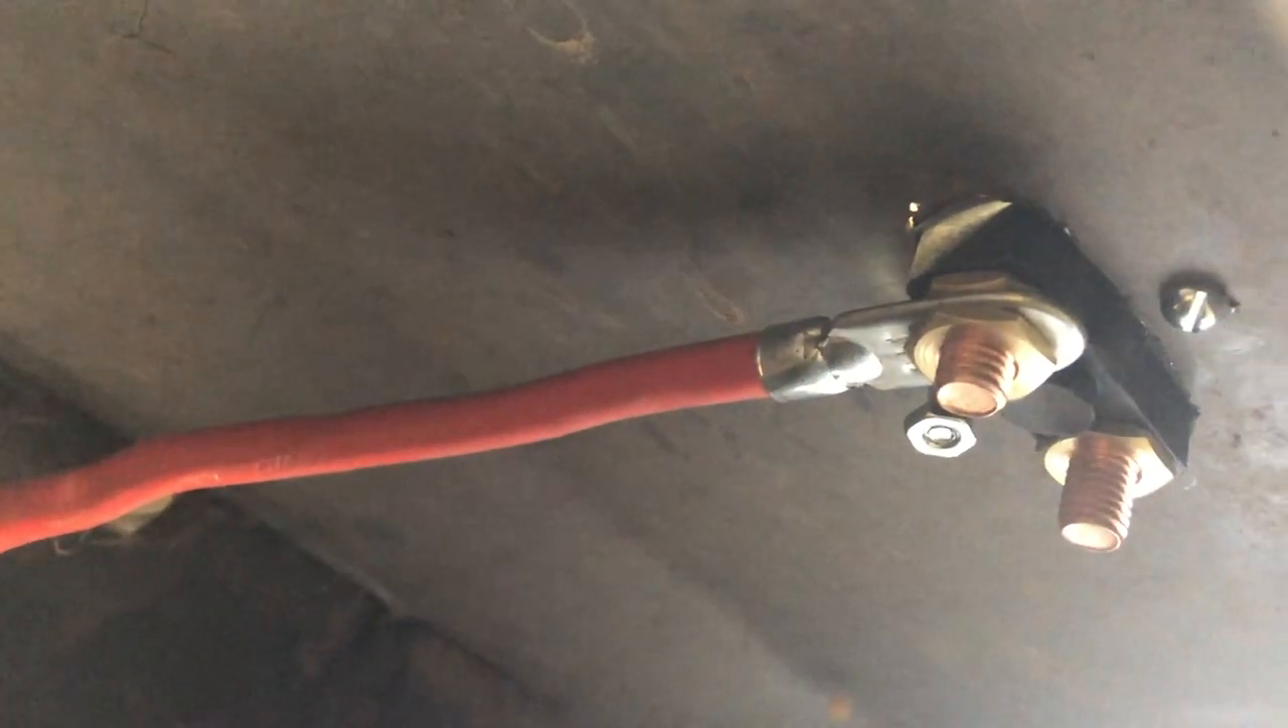So this is going to be the power supply to the switch and that is mounted as you can see that is screwed right on to the bottom of the switch.